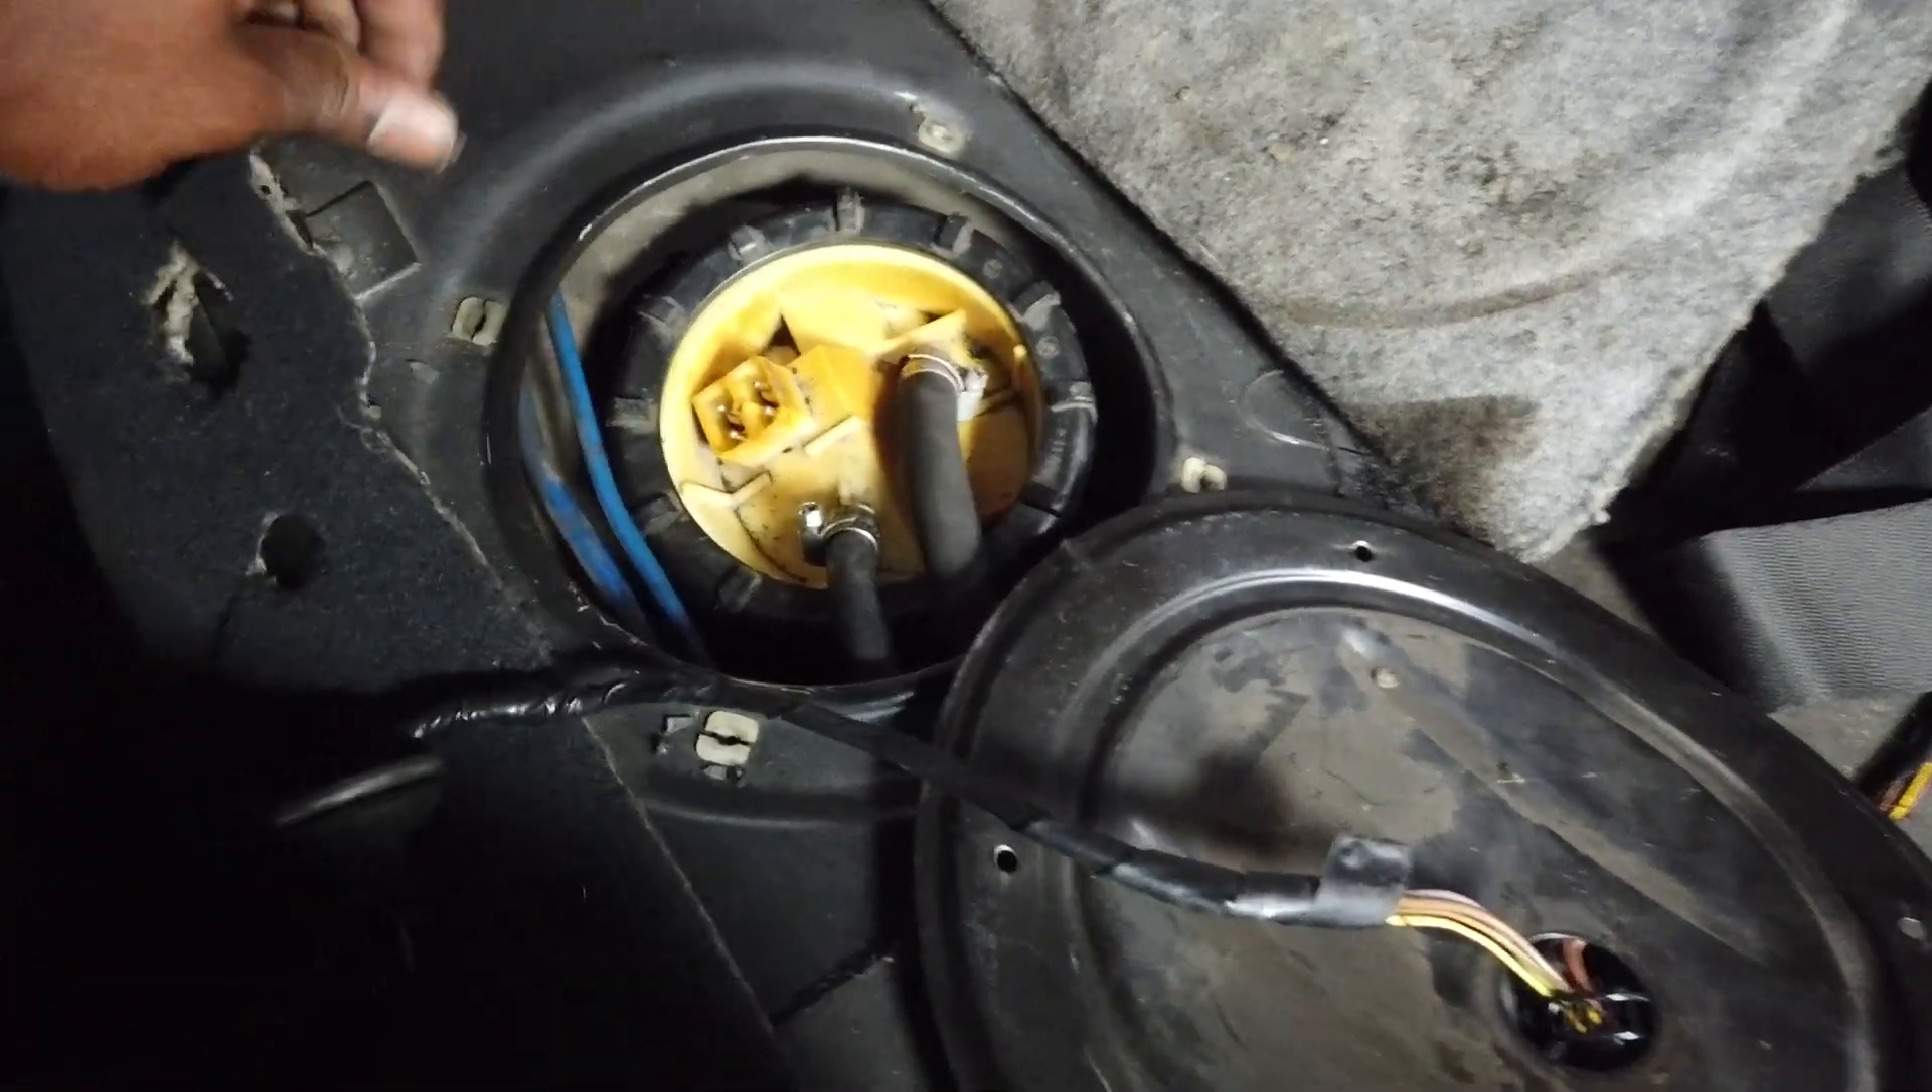So i don't know if it don't work then it don't work but fuel pump is installed.